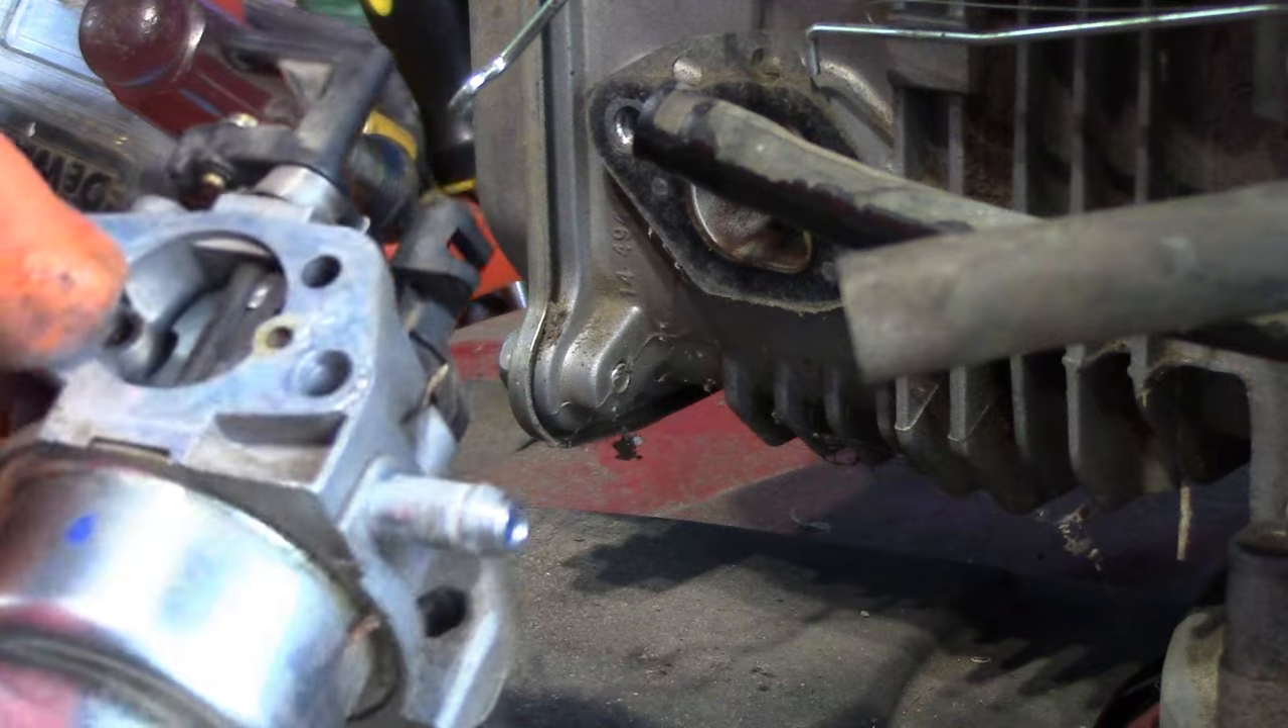So now our carburetor is down.